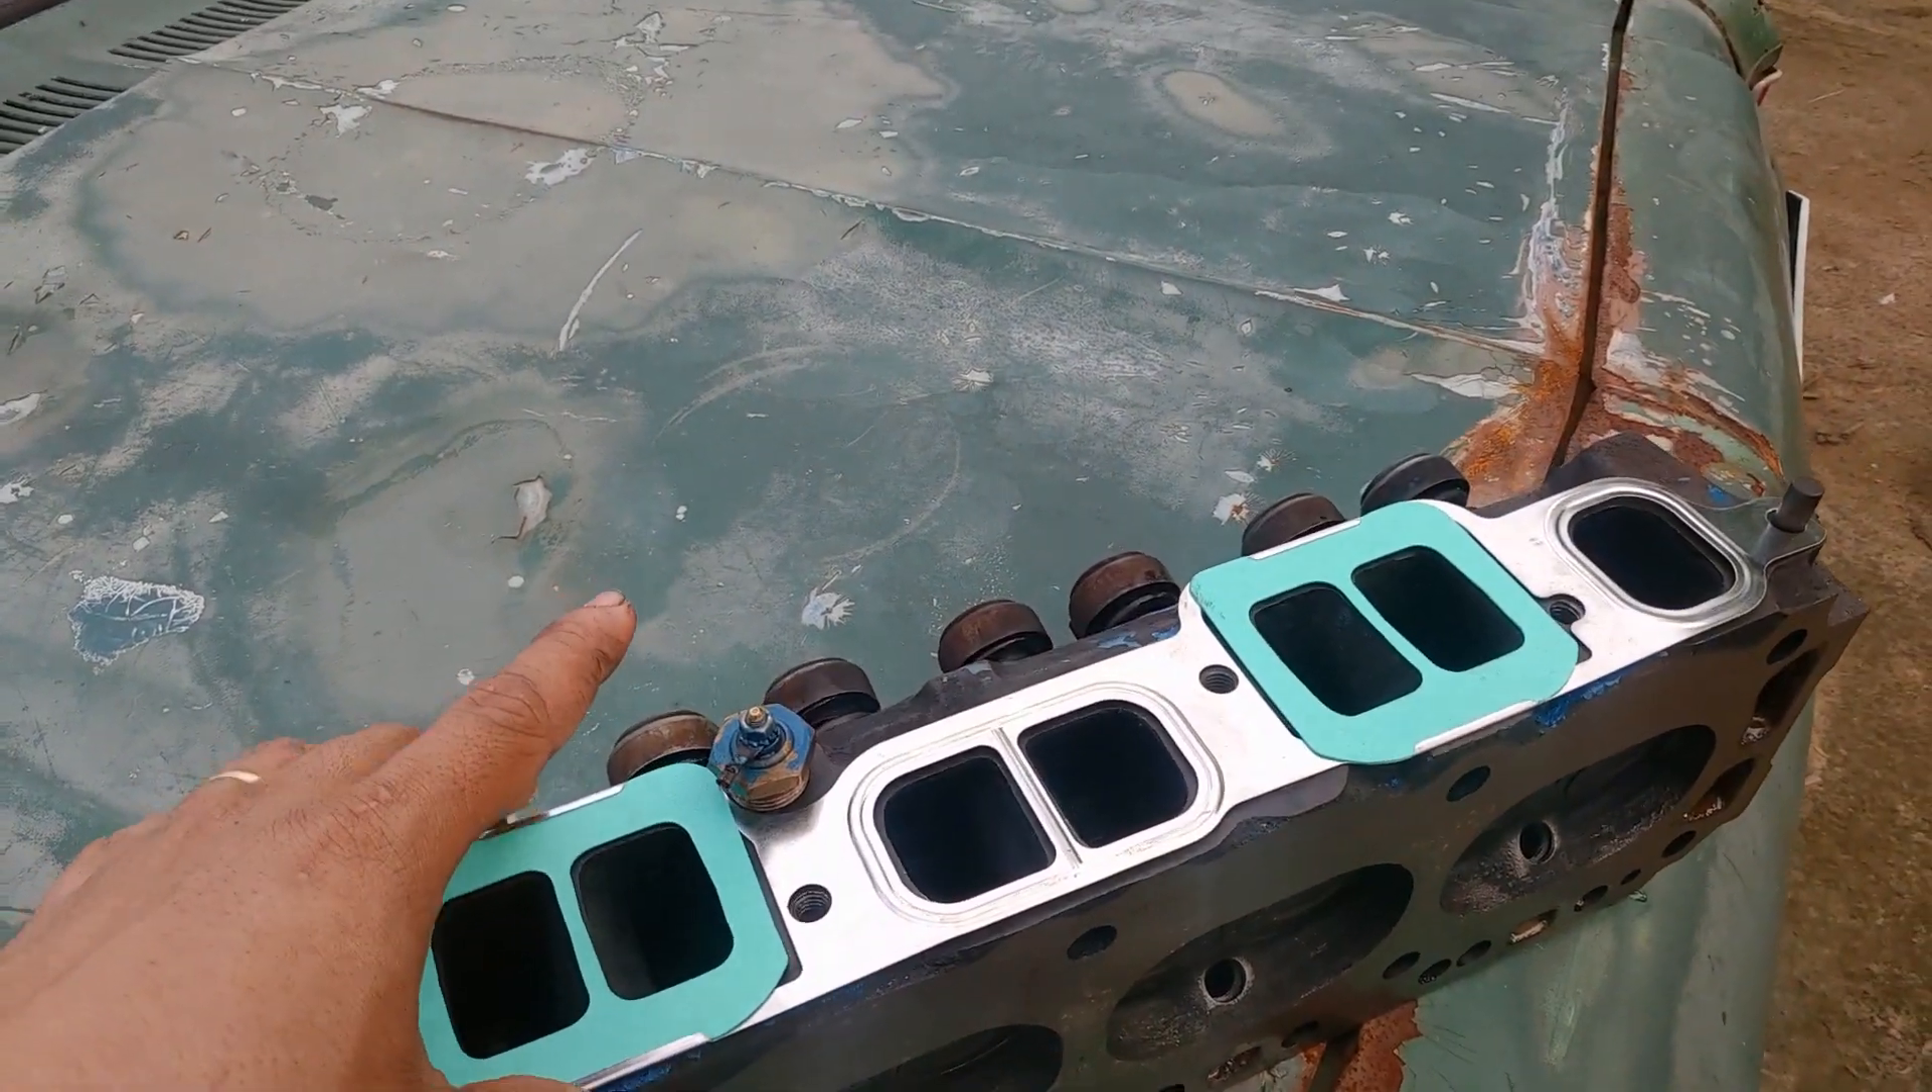Então aqui tá pronto Já coloquei a junta De admissão aqui em cima.